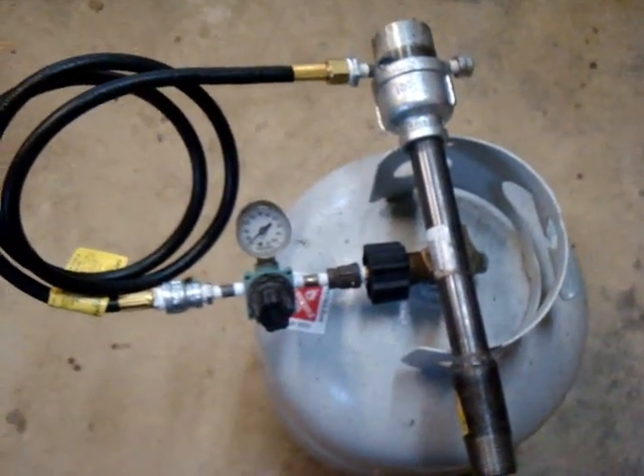And there's a regulator assembly got it already hooked to the tank got it hooked to the hose and to the burner and it's ready to try out.